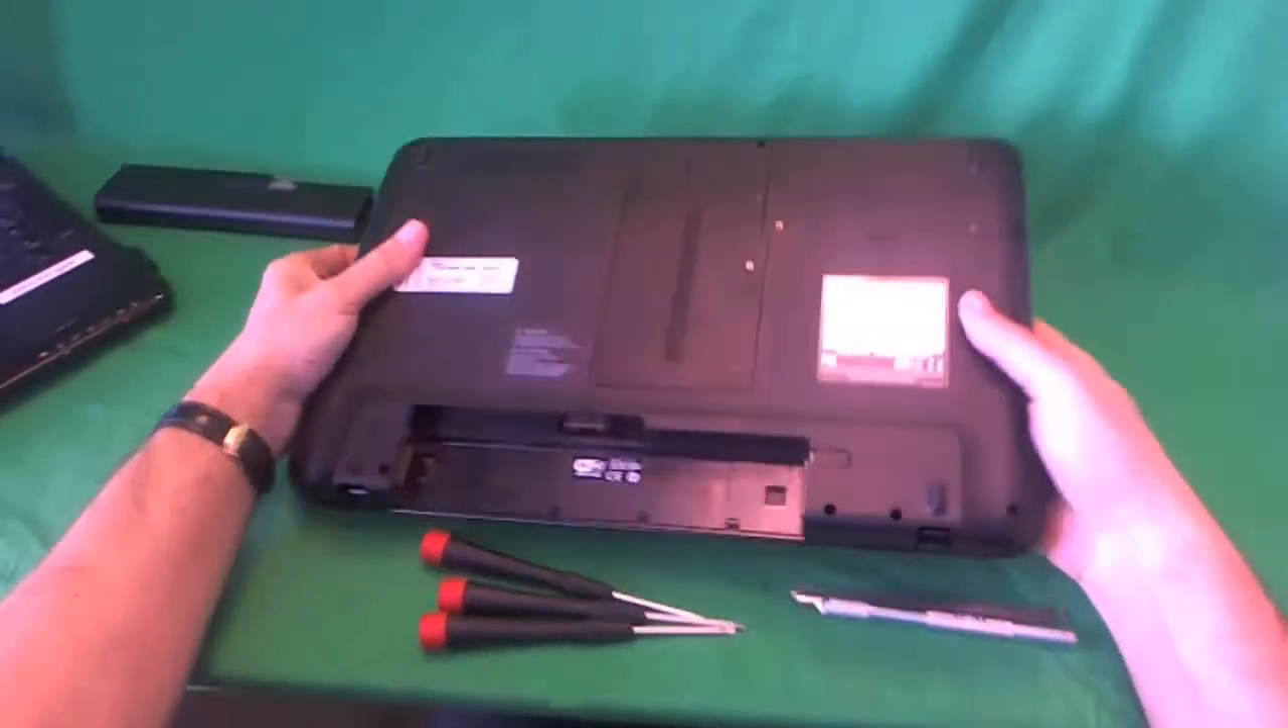Now that the battery is out, we can work on the laptop safely.